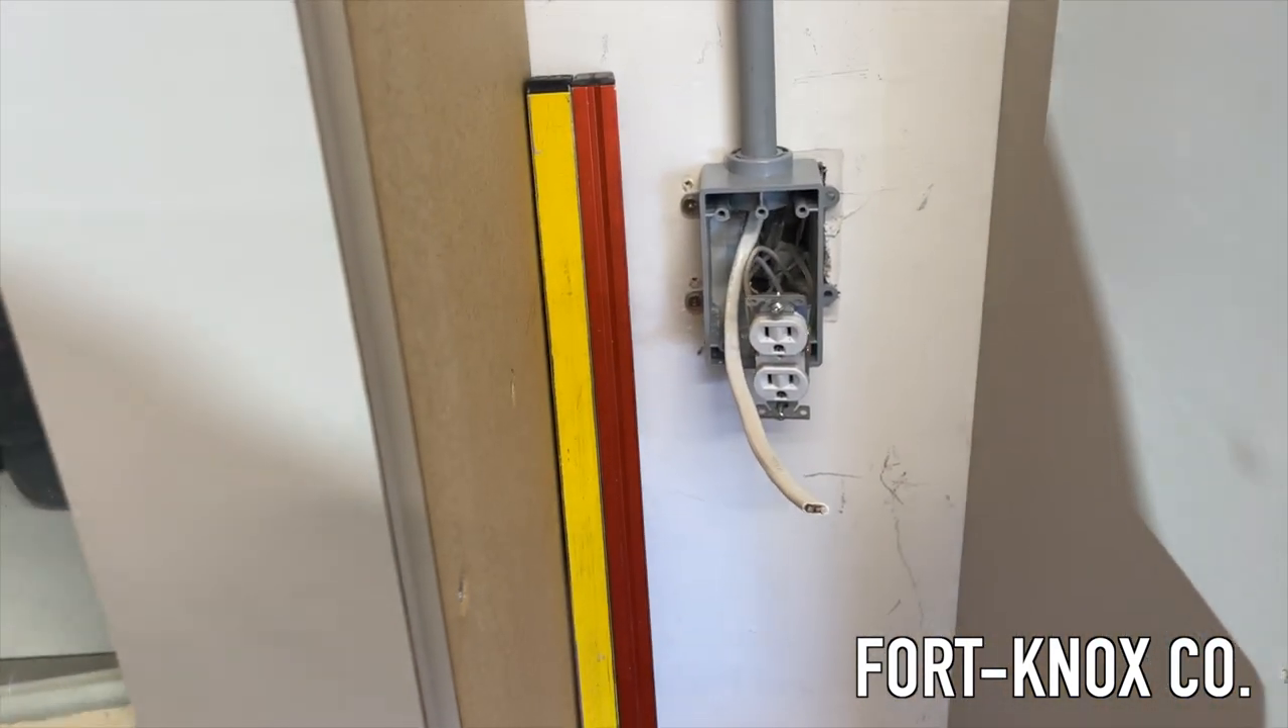So now all i have to do is strip that wire back and plug it into the back of this outlet.